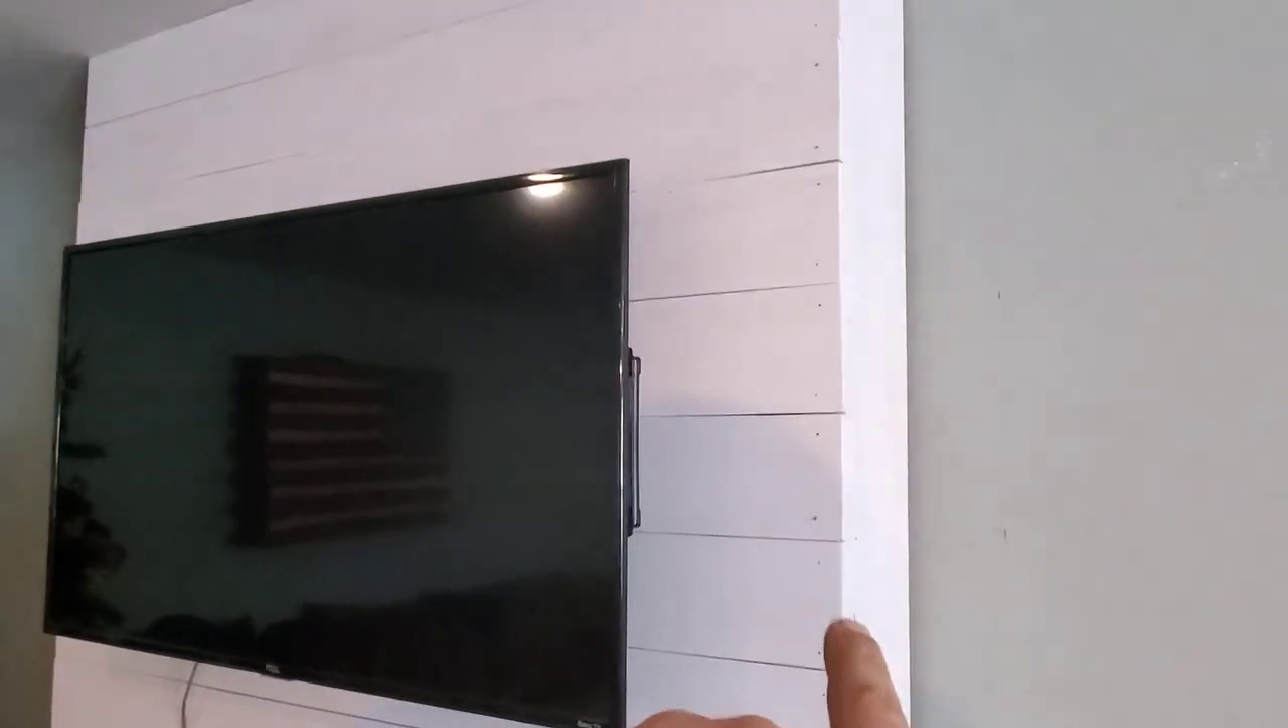So, the TV is mounted.